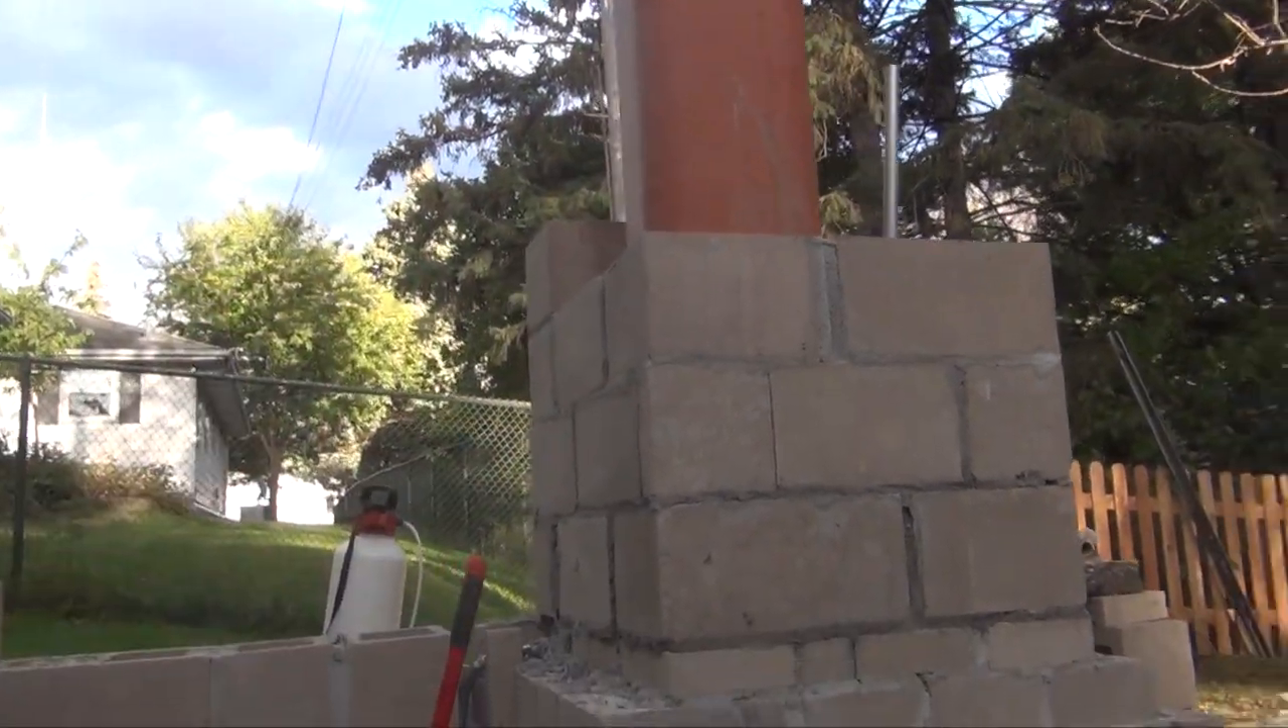I need to build a enclosure around the rest of the chimney liner, but it's going pretty fast.